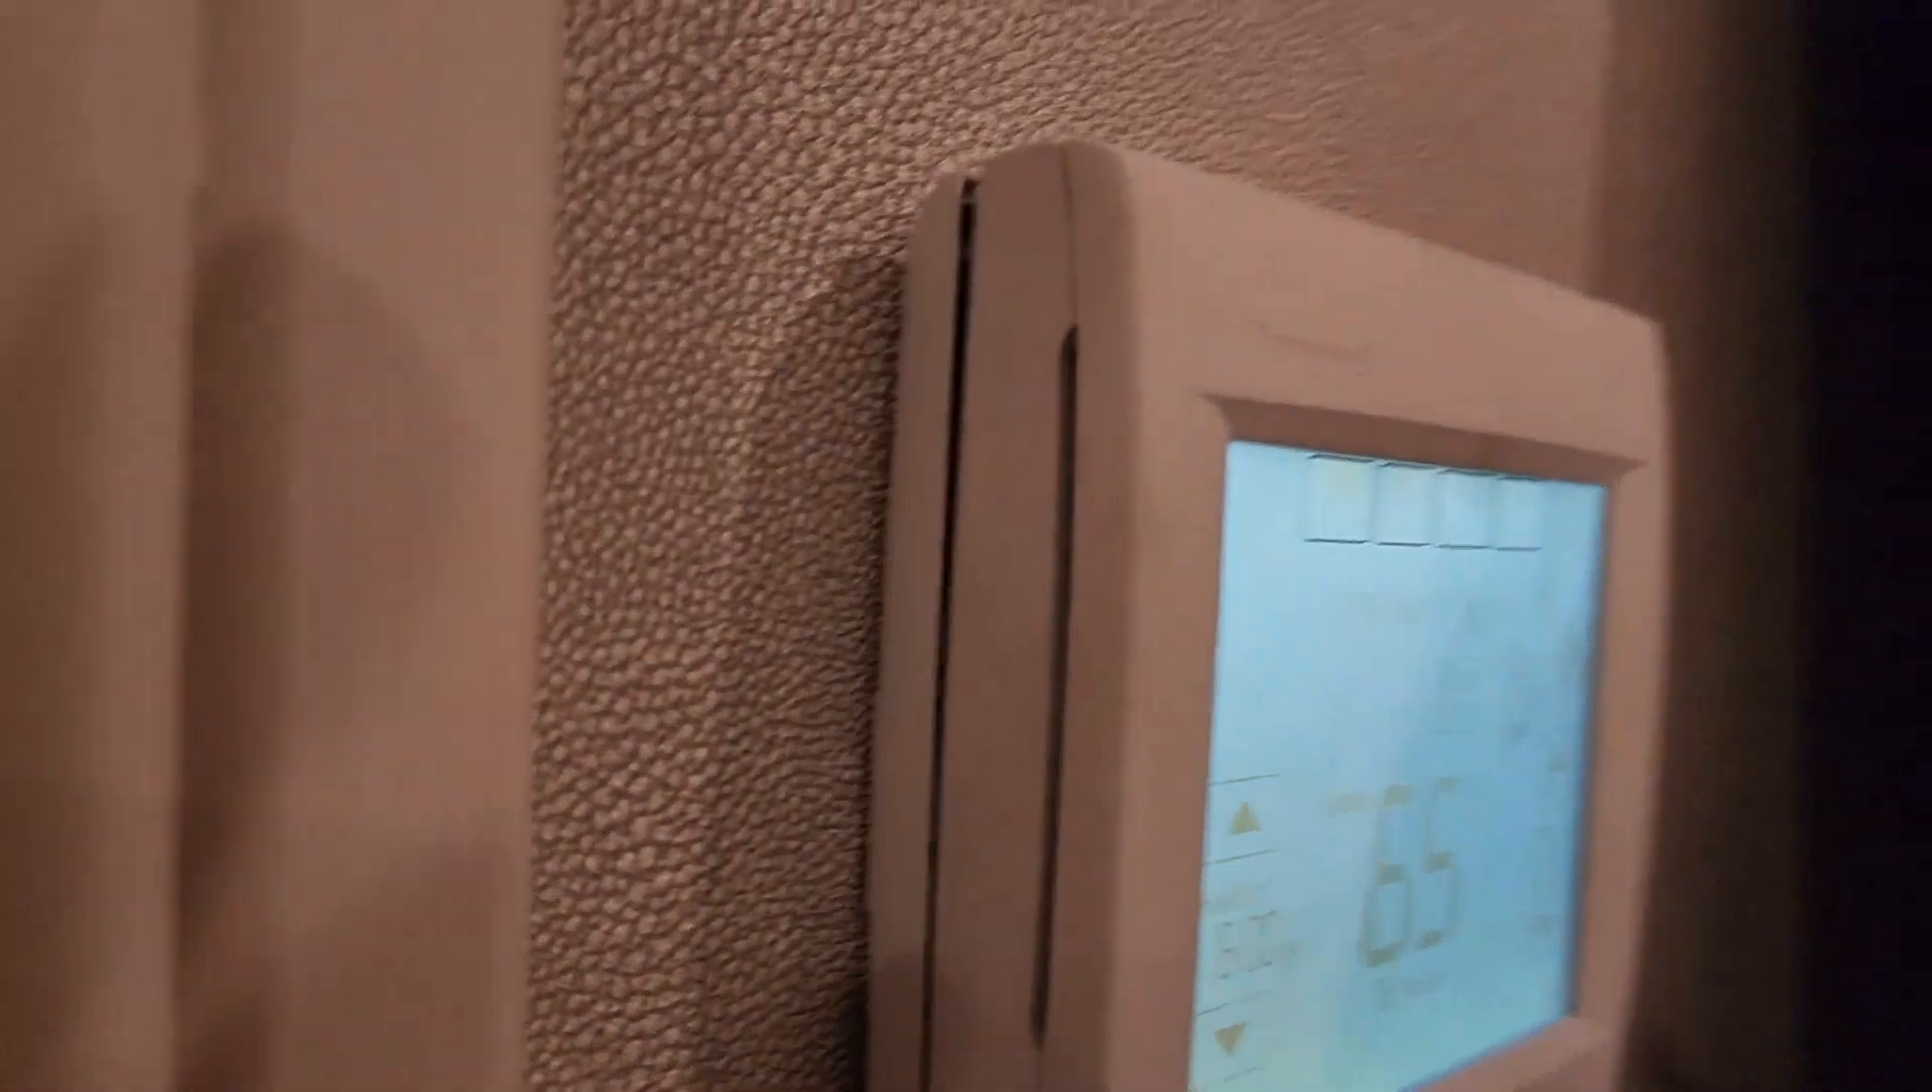The thermostat itself is a little bit loose on the wall, so I'll show you that. So here's that thermostat, you can see it just won't sit flush on this piece.